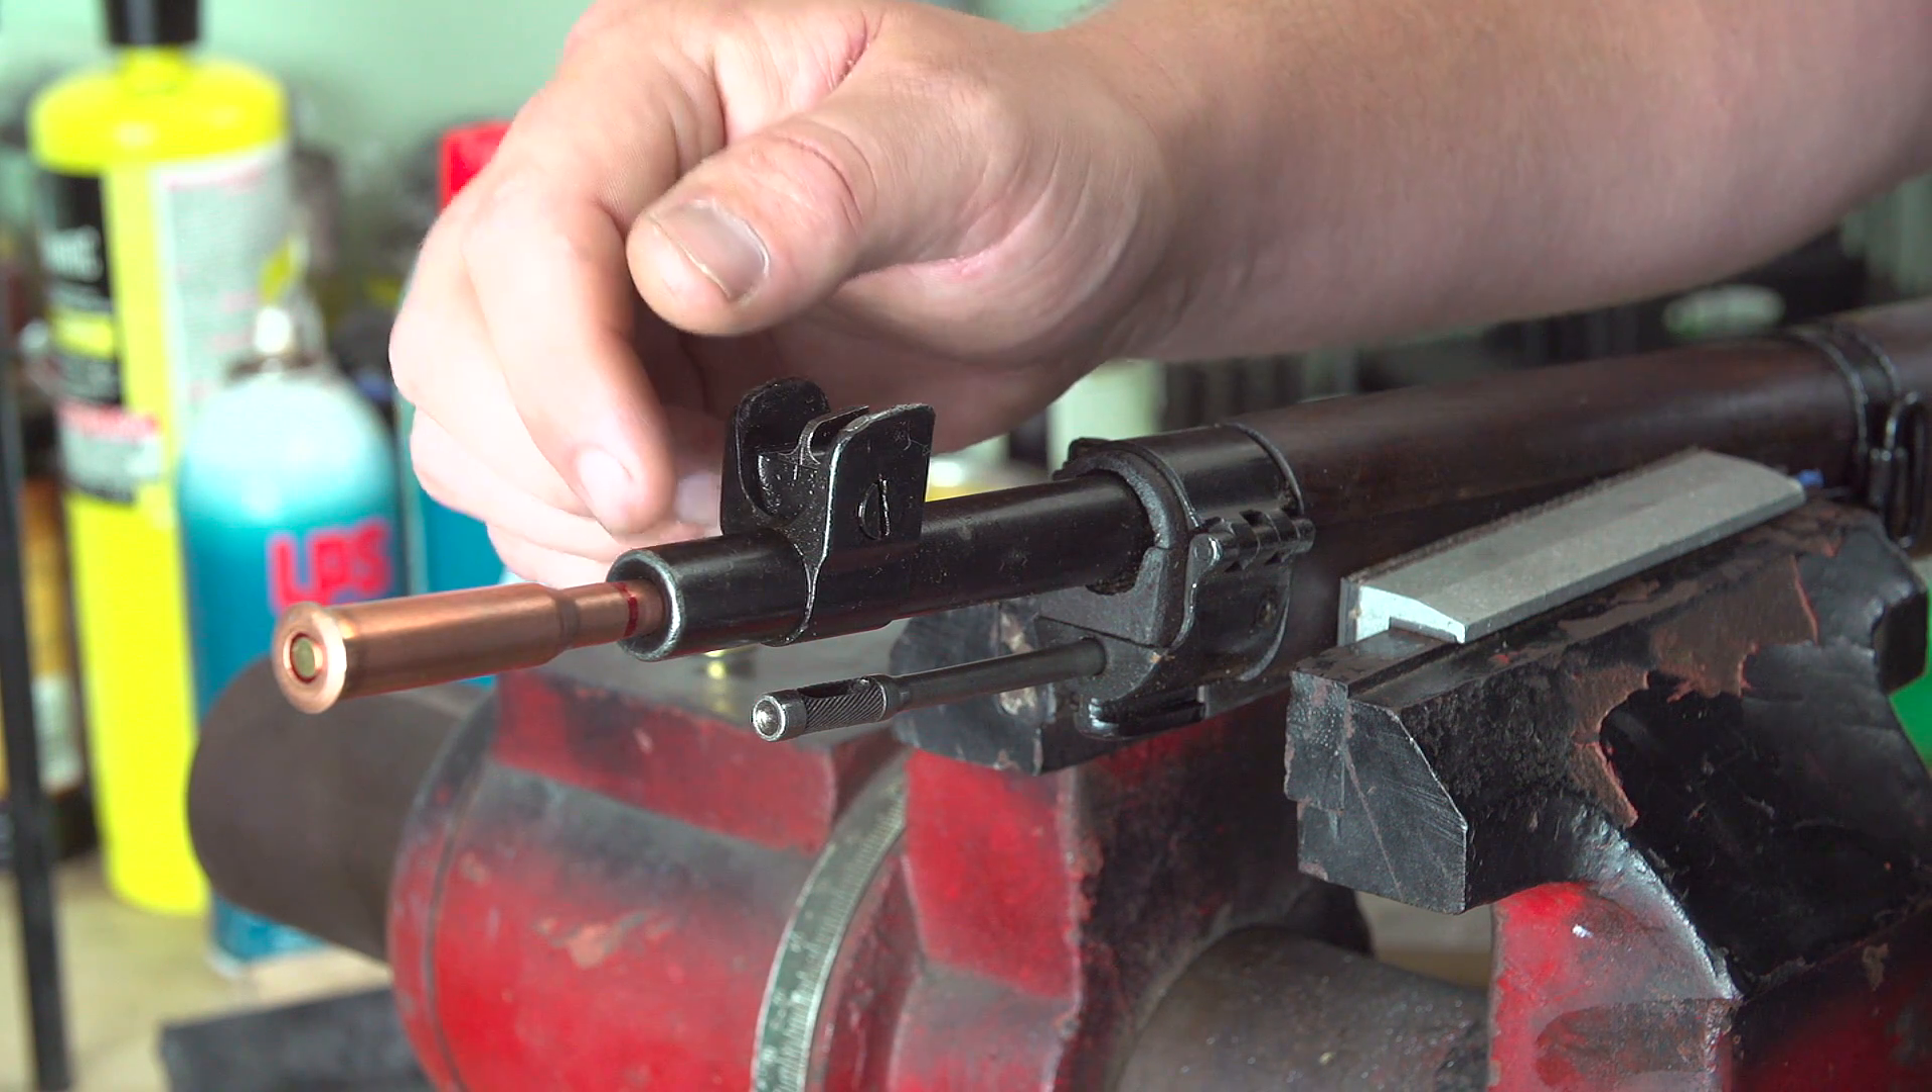What you want to look for is, like if I set this projectile in the muzzle and just give it kind of a slight pressure on the front, it sits in there nice and straight. You can see that the muzzle doesn't really eat that much of the projectile.